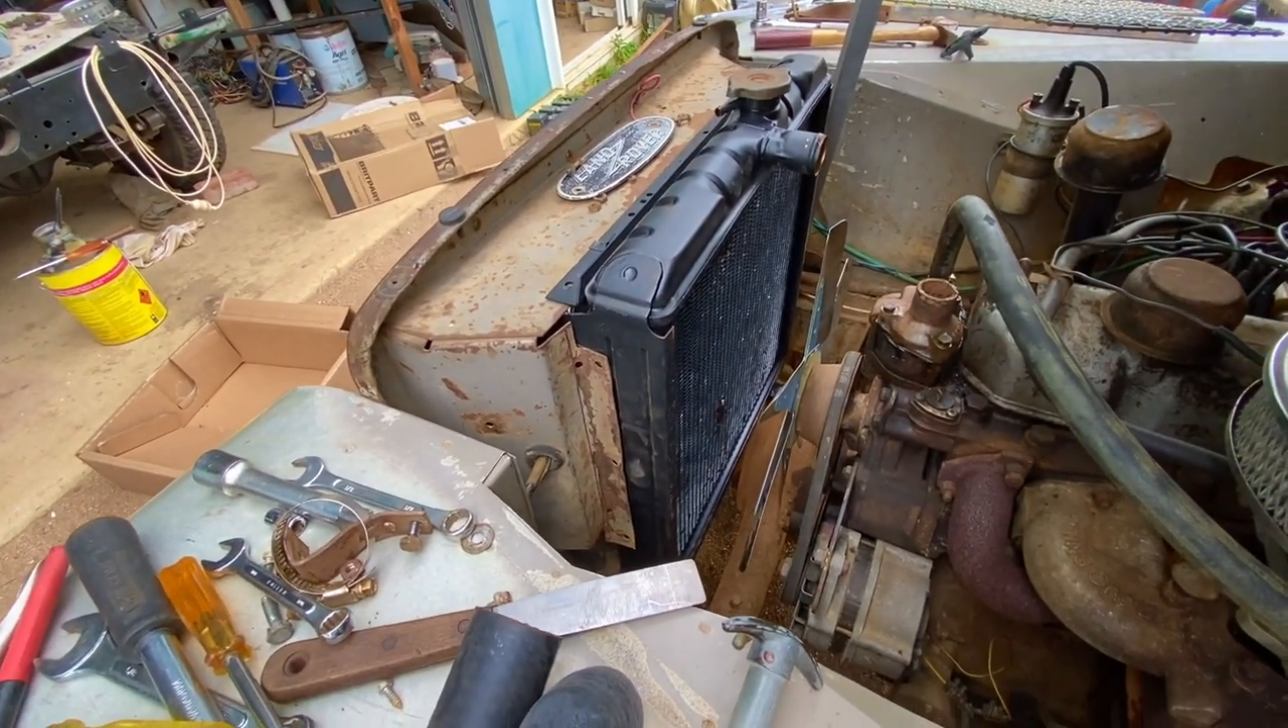So the radiator is in there it's just sitting there at the moment.